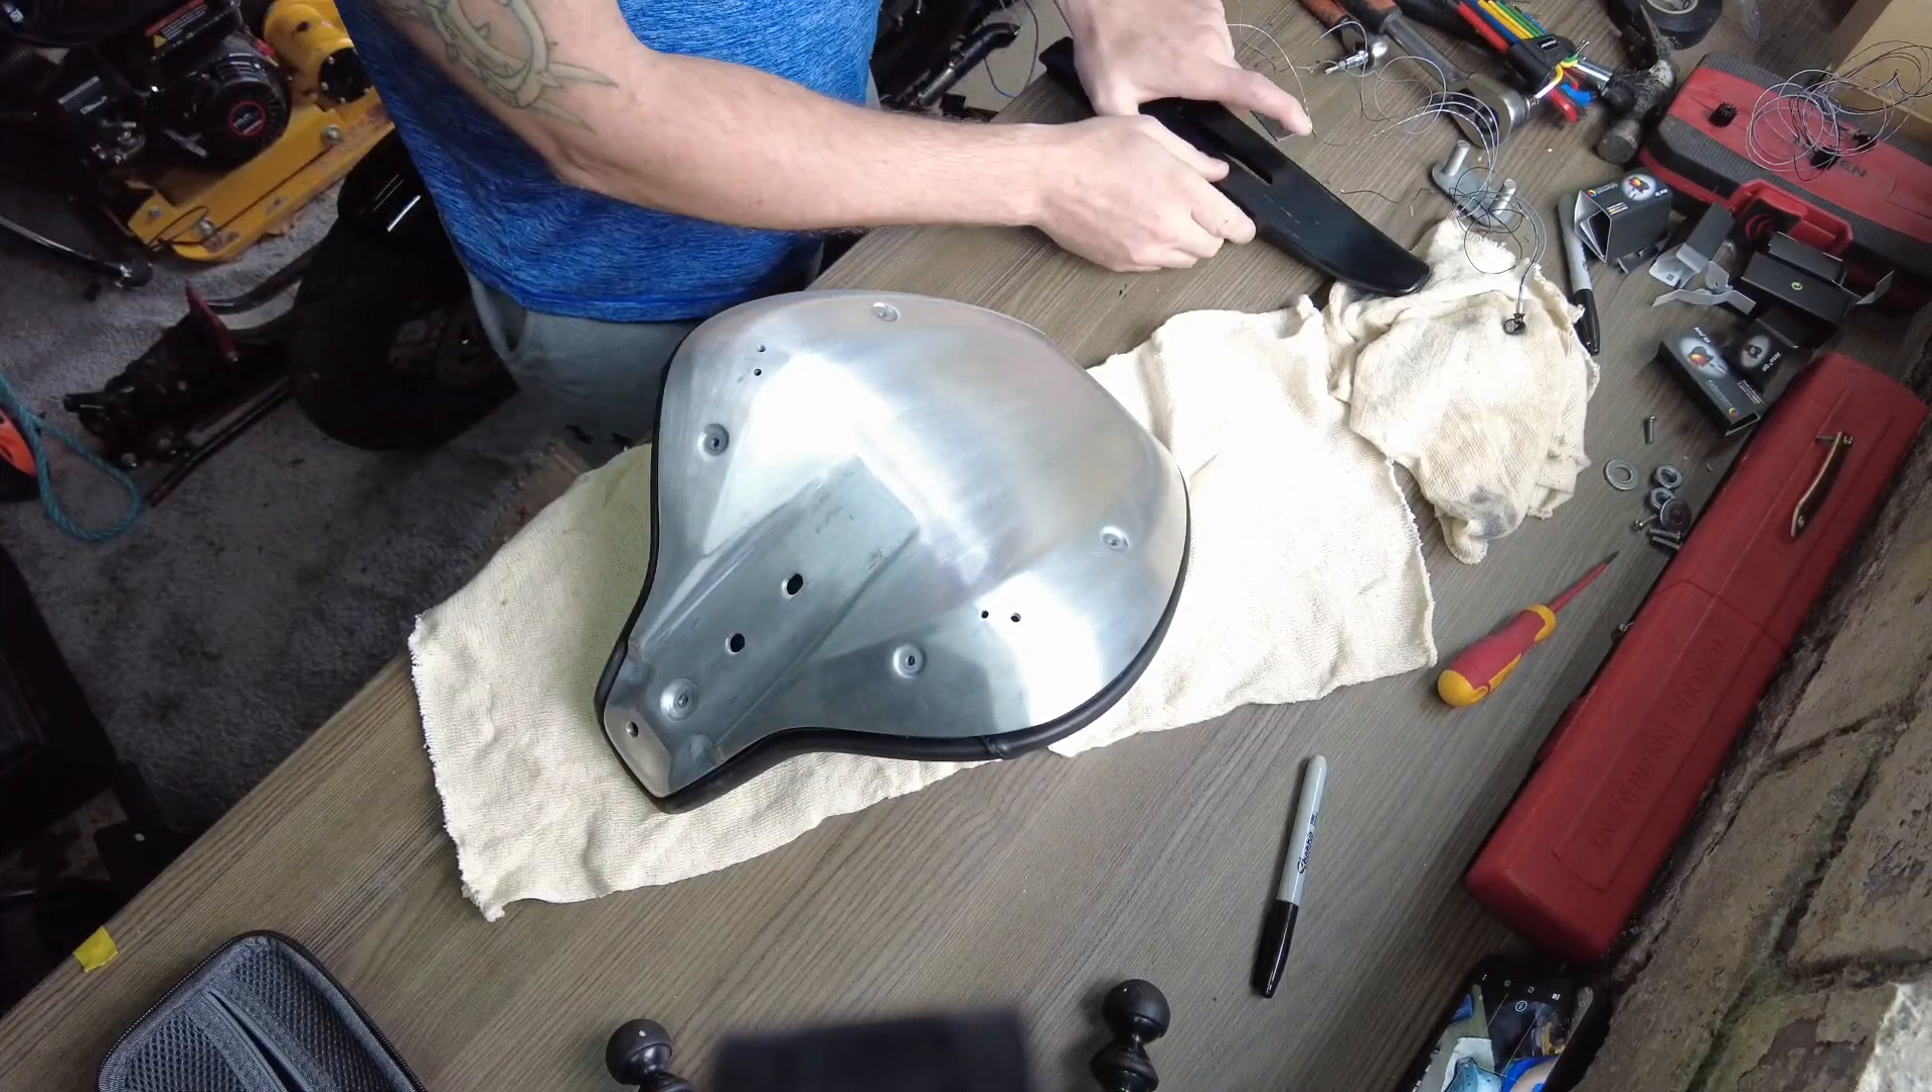So you can see I've already got the seat seat off um and disassembled.